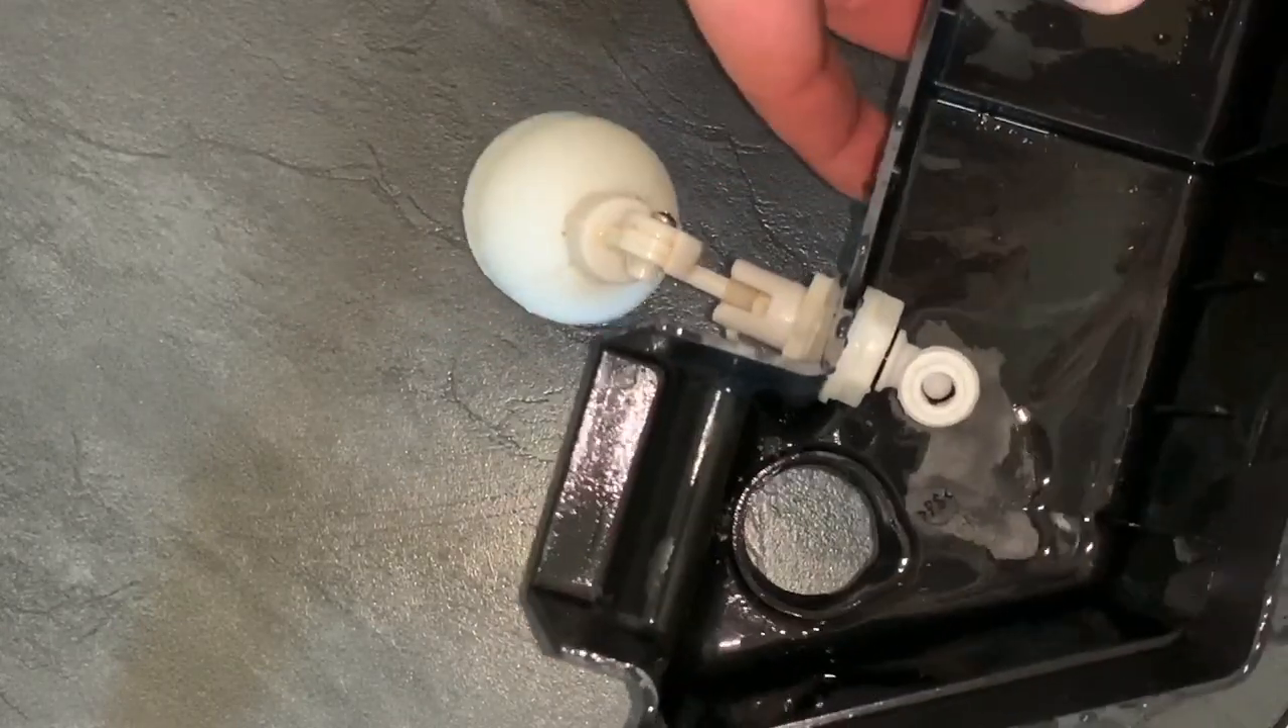Okay so that's the float valve fitted it's in place.